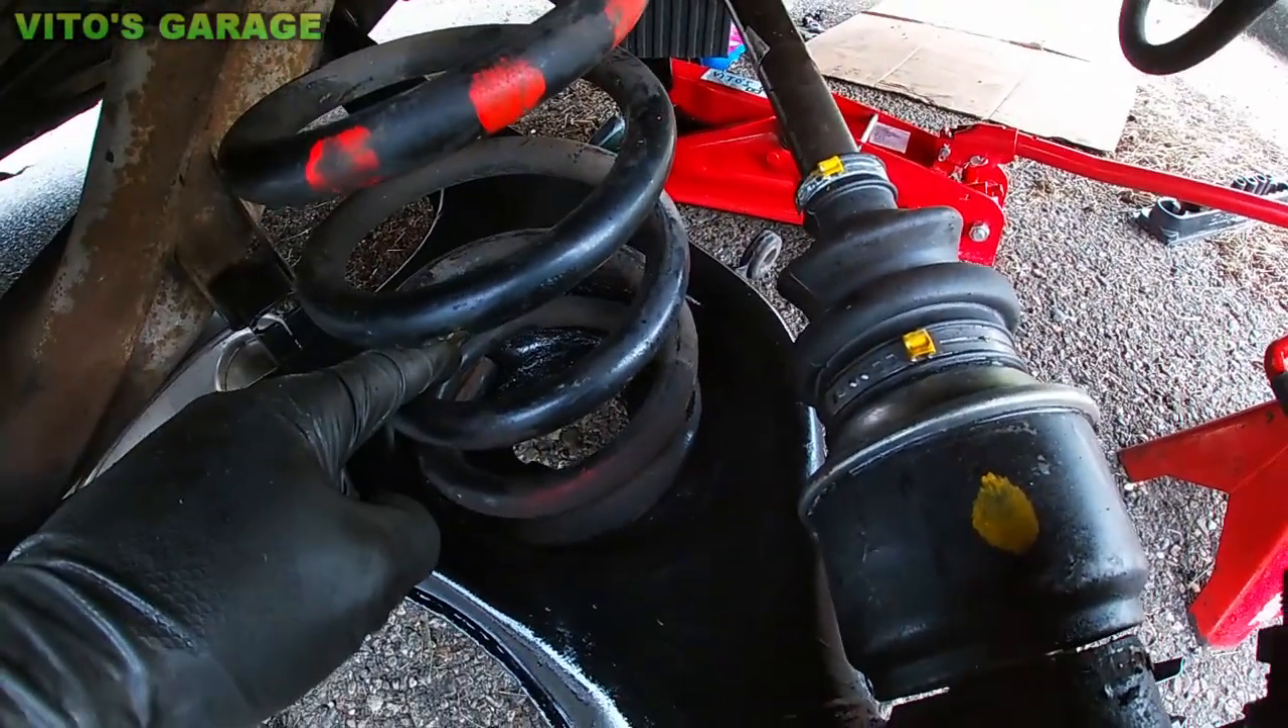The spring is back on.